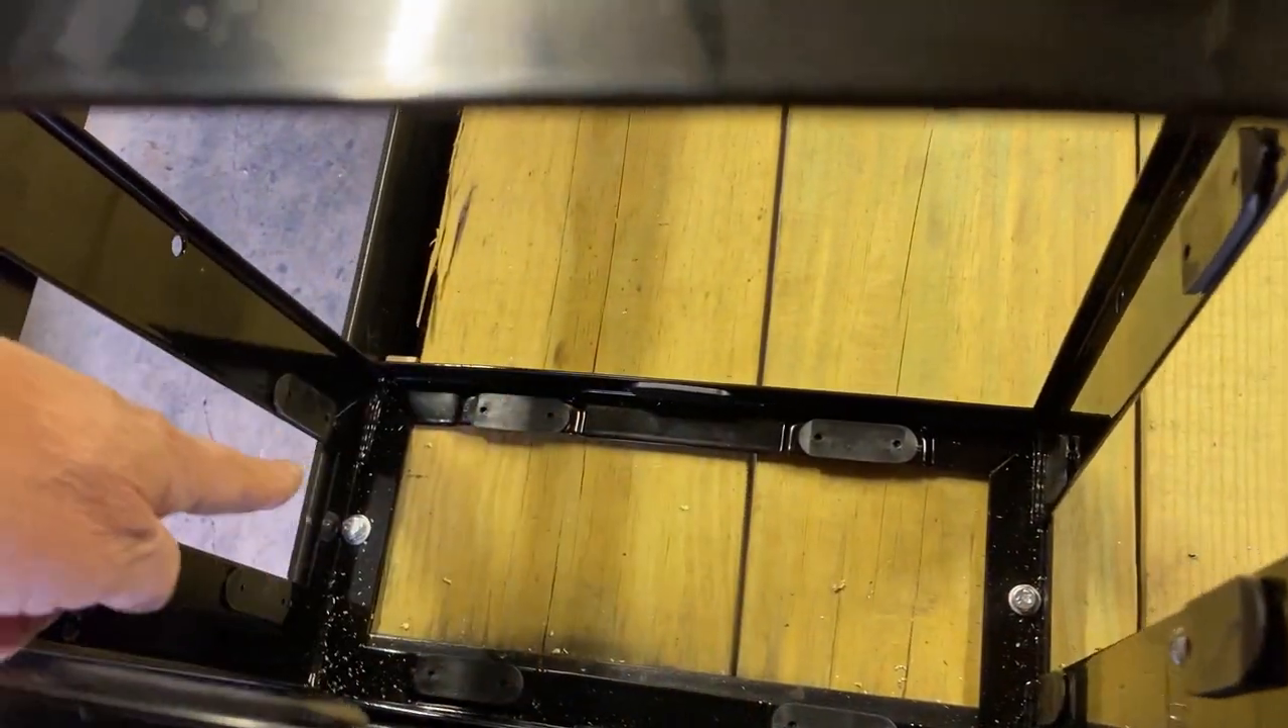Here we have the jerry can frame installed i have two bolts on either end here.